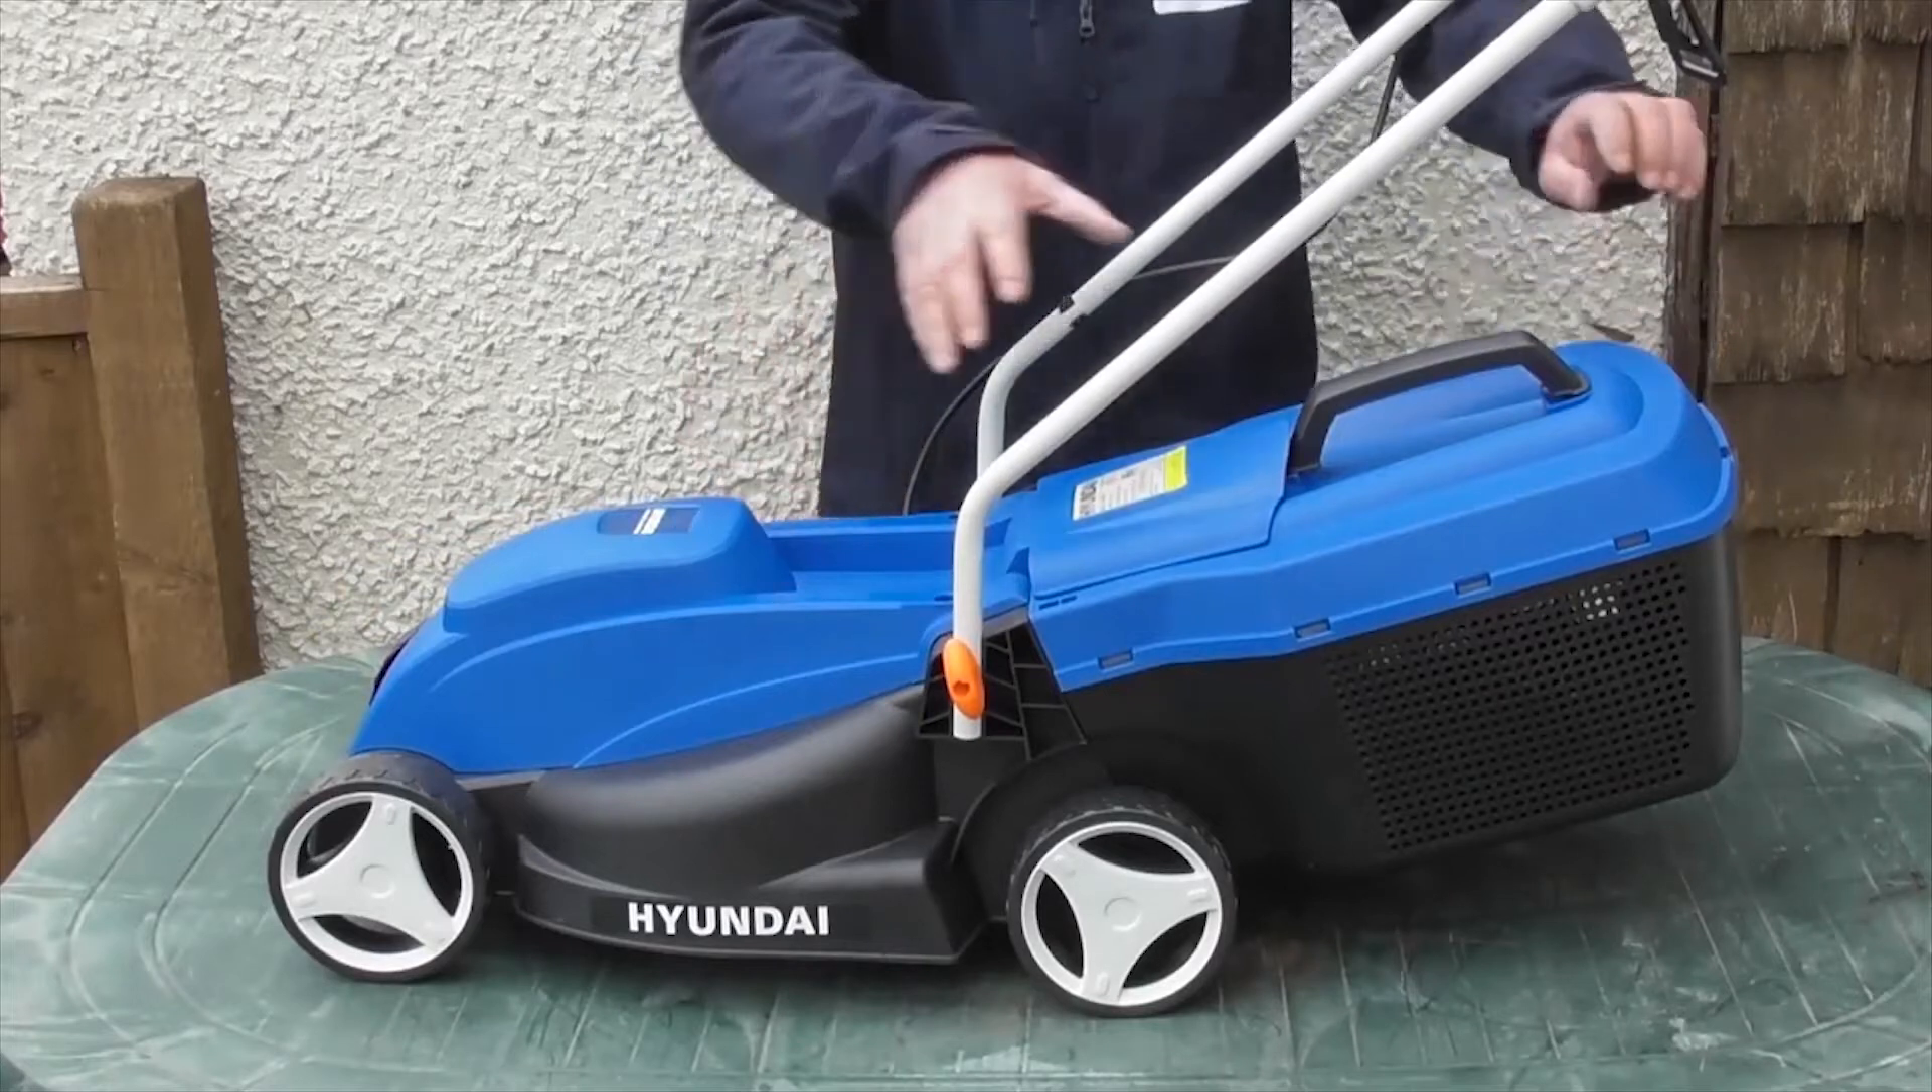Simply lift the rear flap, locate it in position, close the flap, and that's the grass bag fitted.